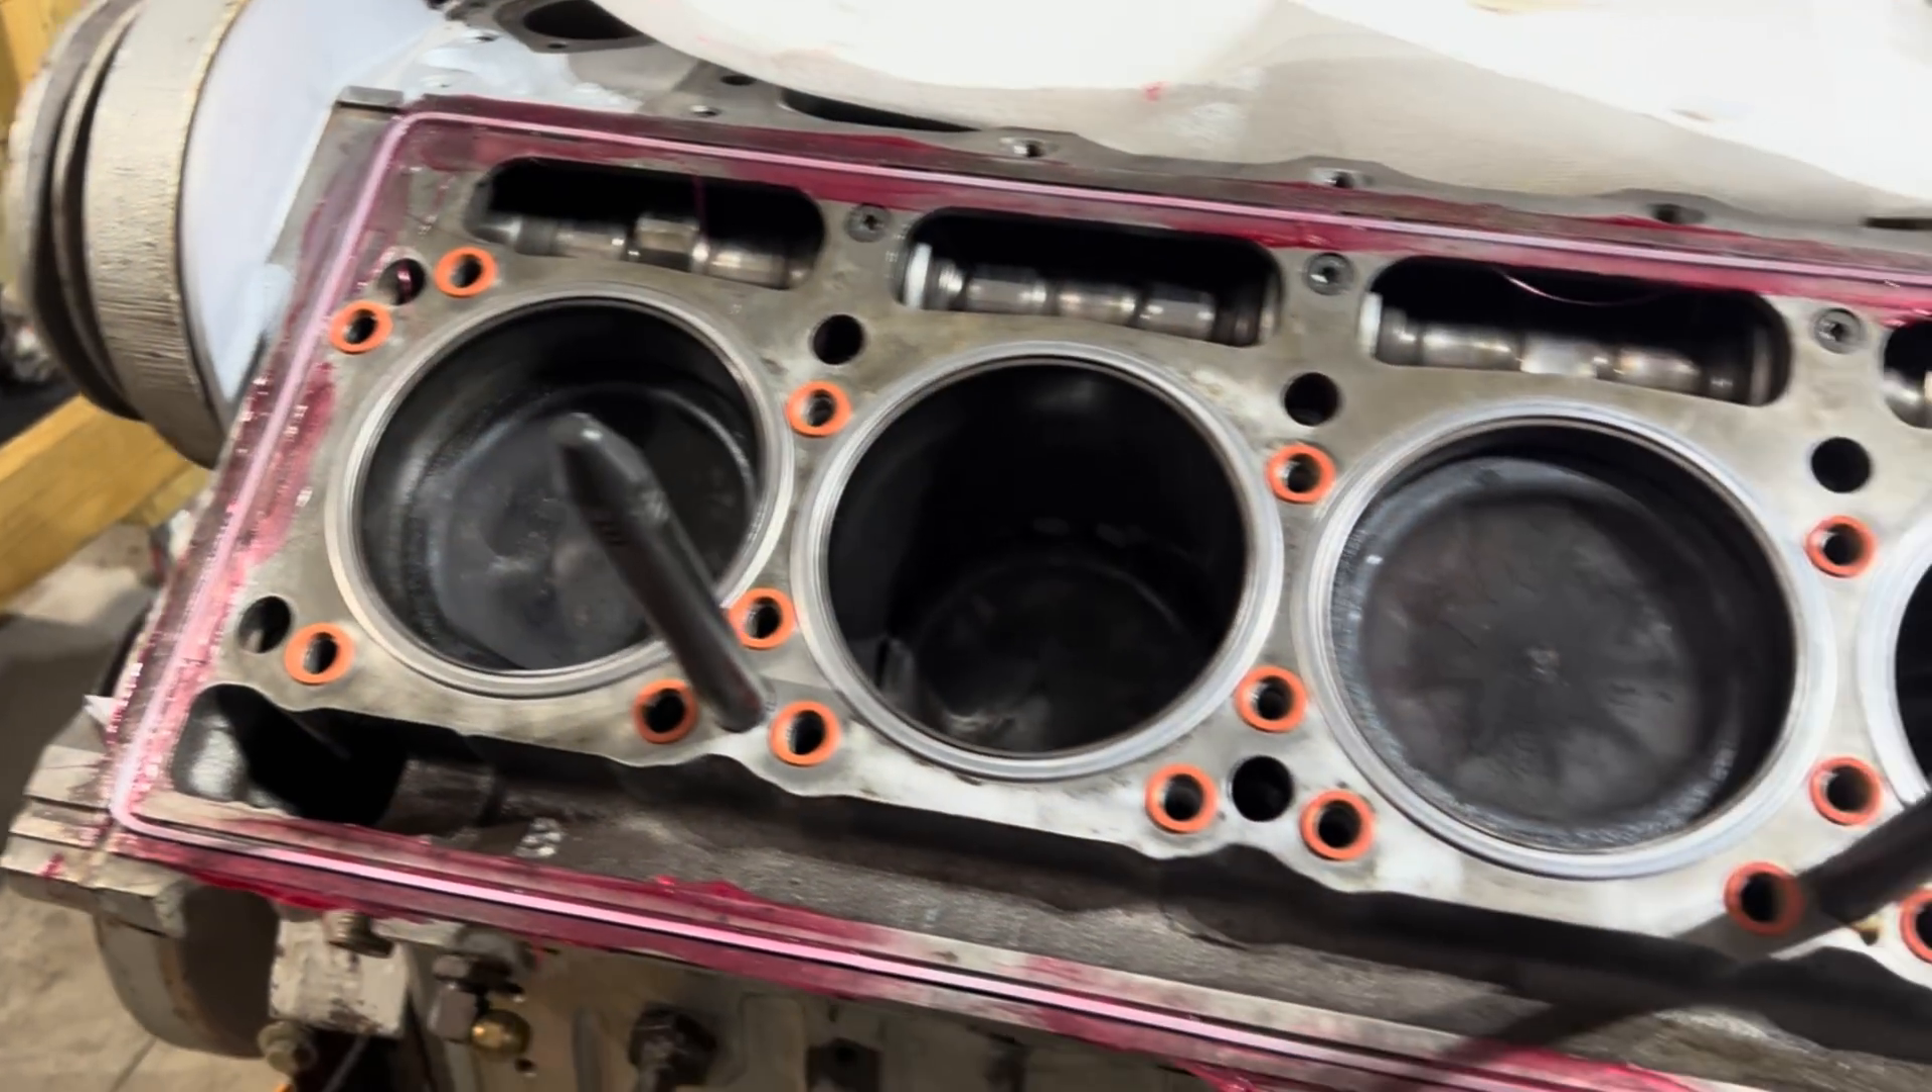We've got all our little rubber O-ring headgaskets on.